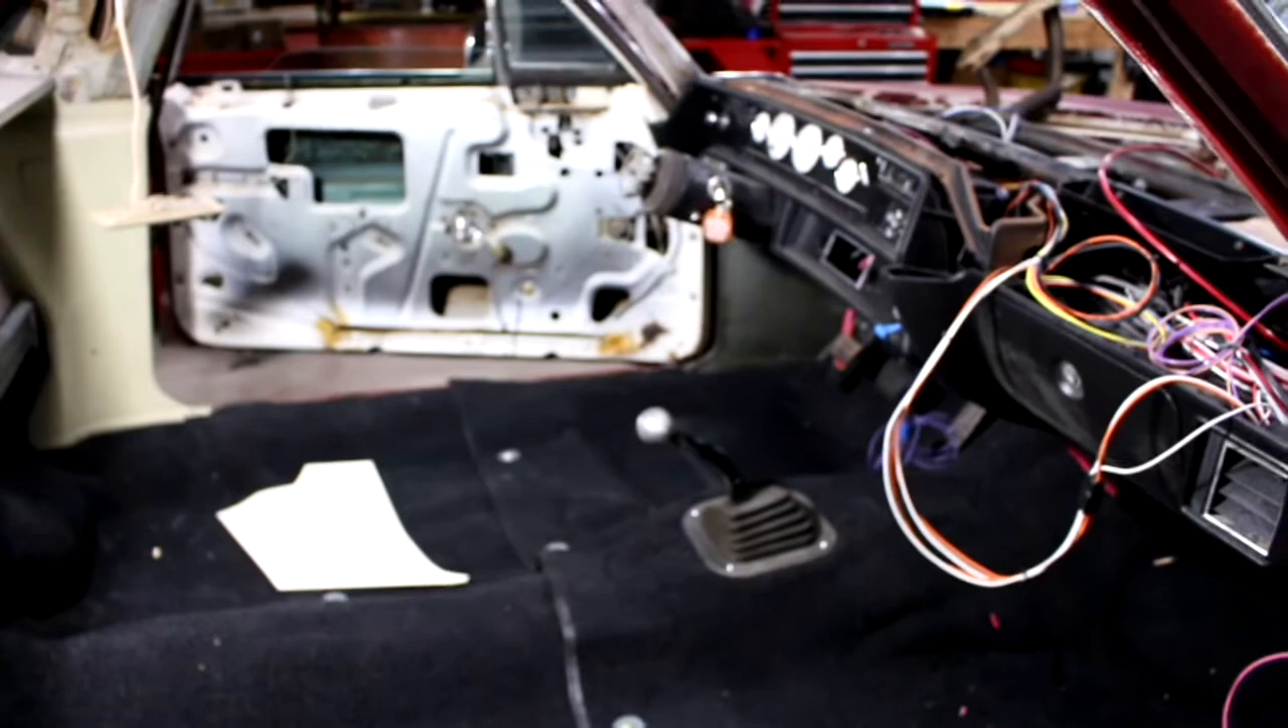I got to get the wiring done and that's really there's no sense putting seats in and stuff until the wiring's done.